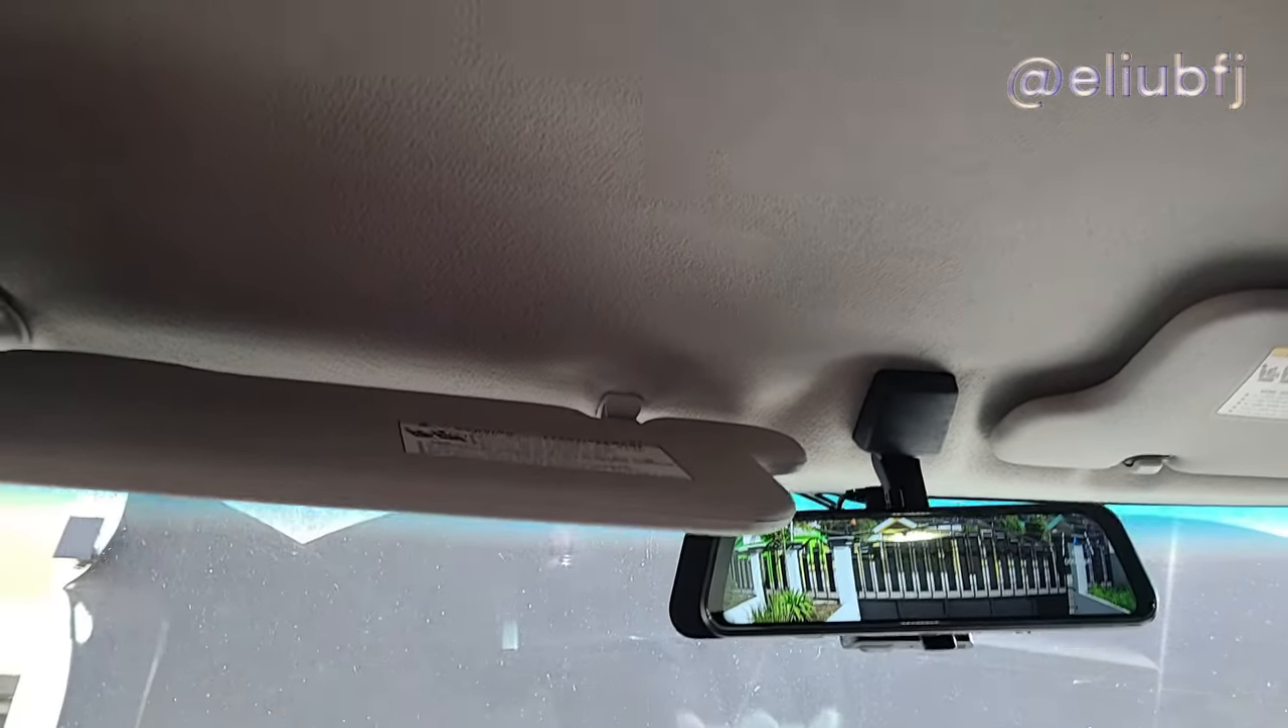The only issue with the form factor is that it slightly interferes with the driver visor, as you can see.